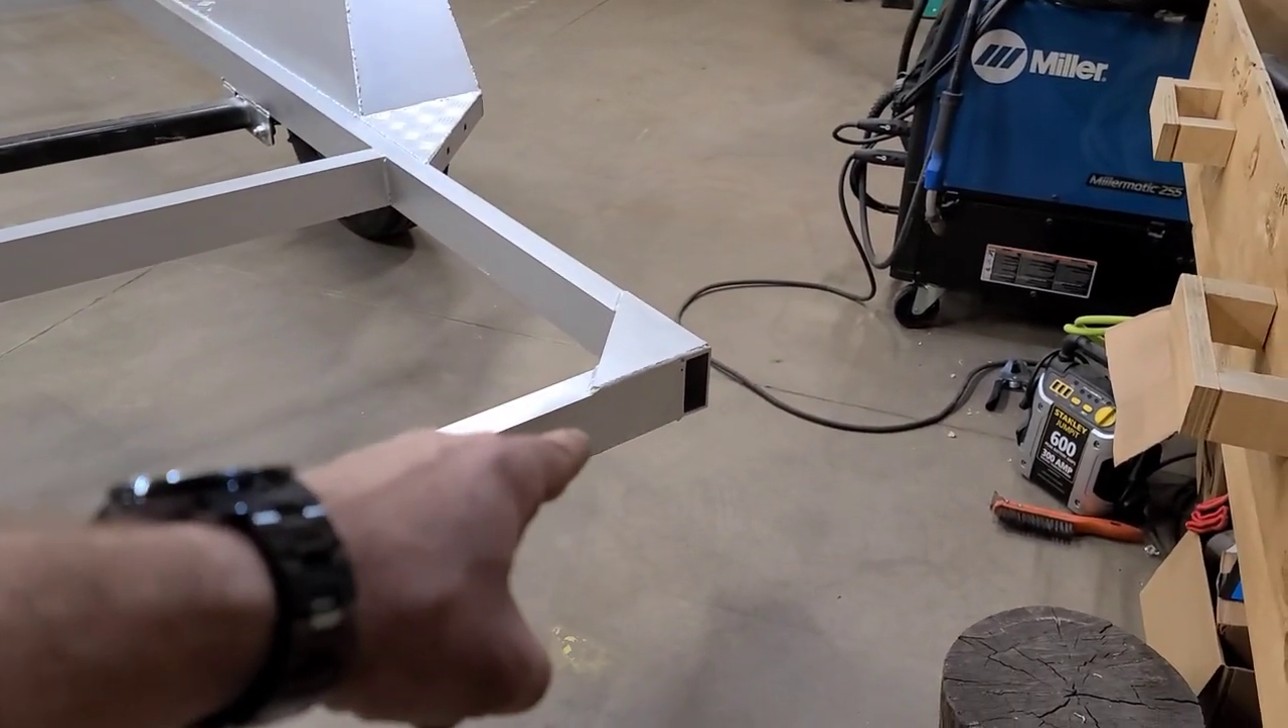Coming around to the back of the trailer, I left the back open for now to make it easier to pull wires through the frame.